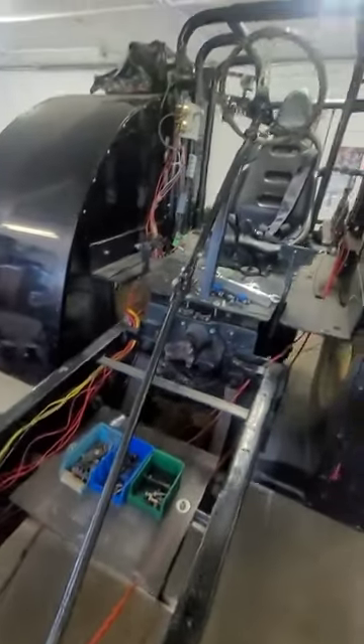I just ran that and adjusted it and I'm working on some of the wiring still as it is still a mess.